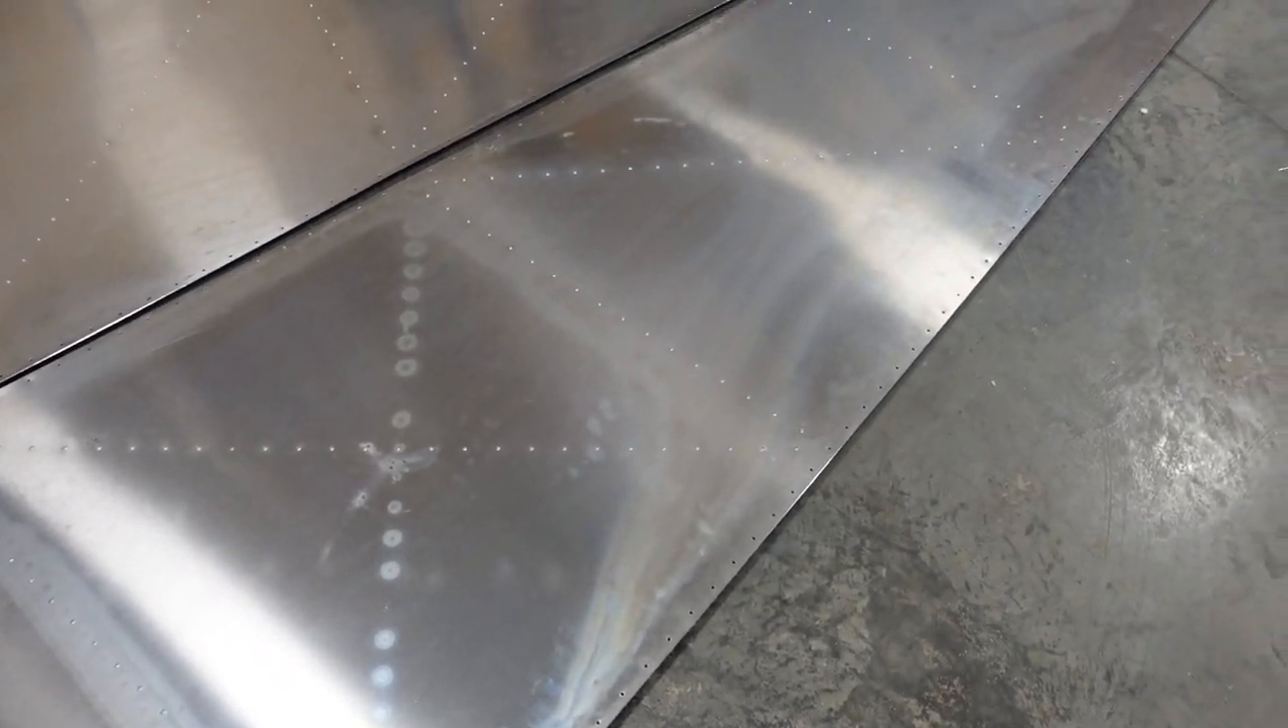We've also have the top skin completely riveted as well minus the portions that you have to leave off.